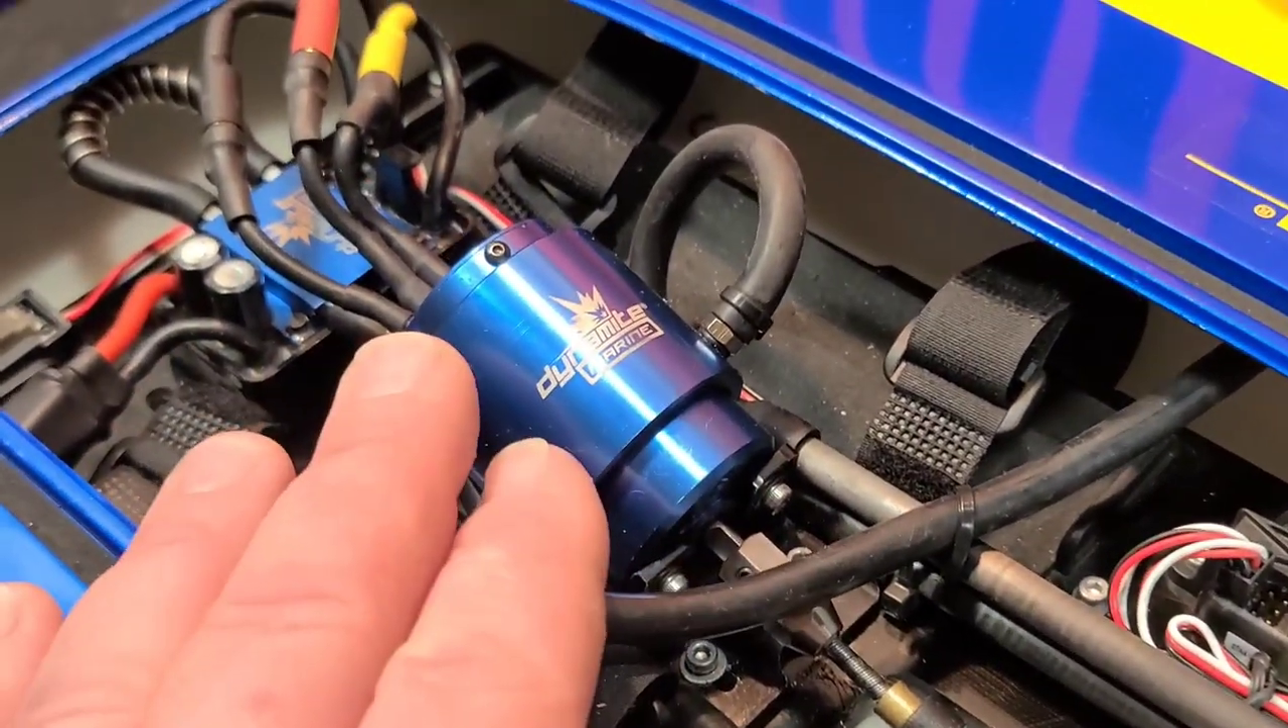Okay i changed out my tp power motor for the dynamite motor.